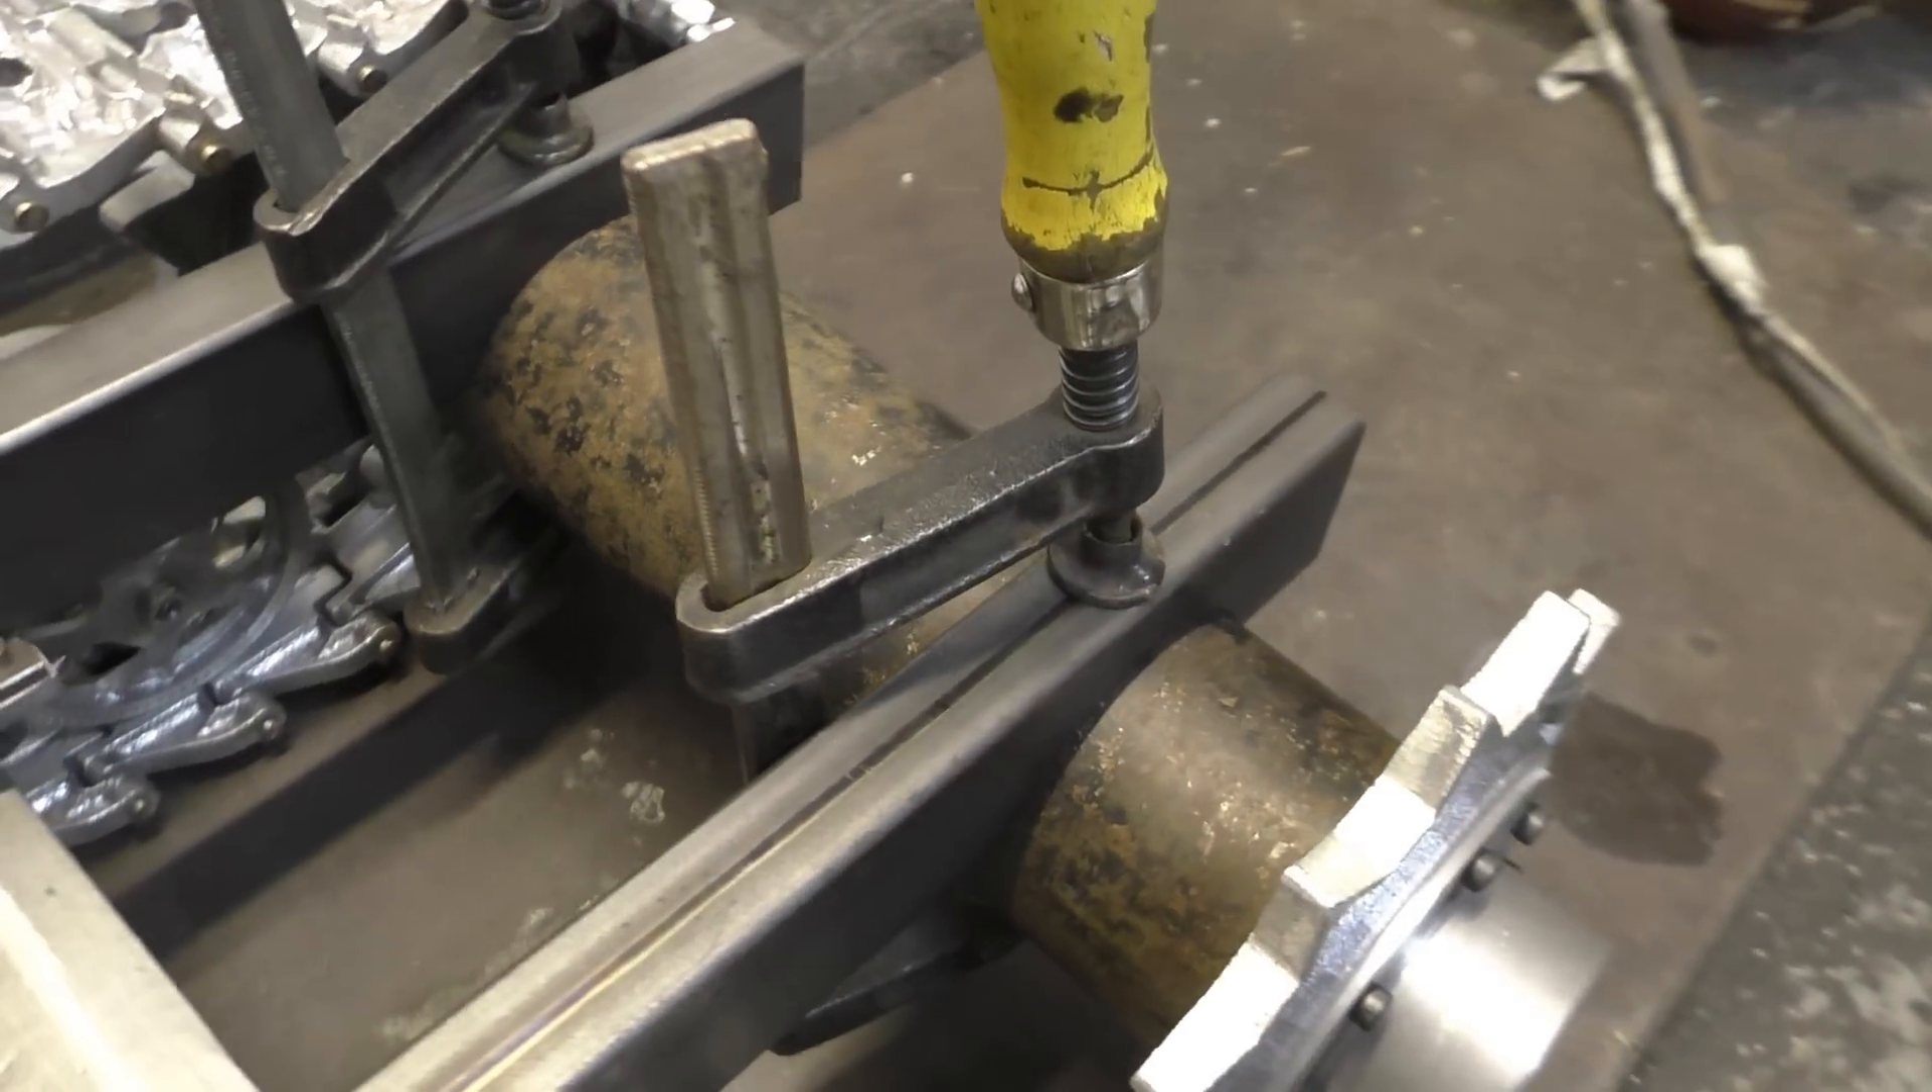Задний мост закрепил временно струбцинами, чтобы была возможность надеть гусеницы.